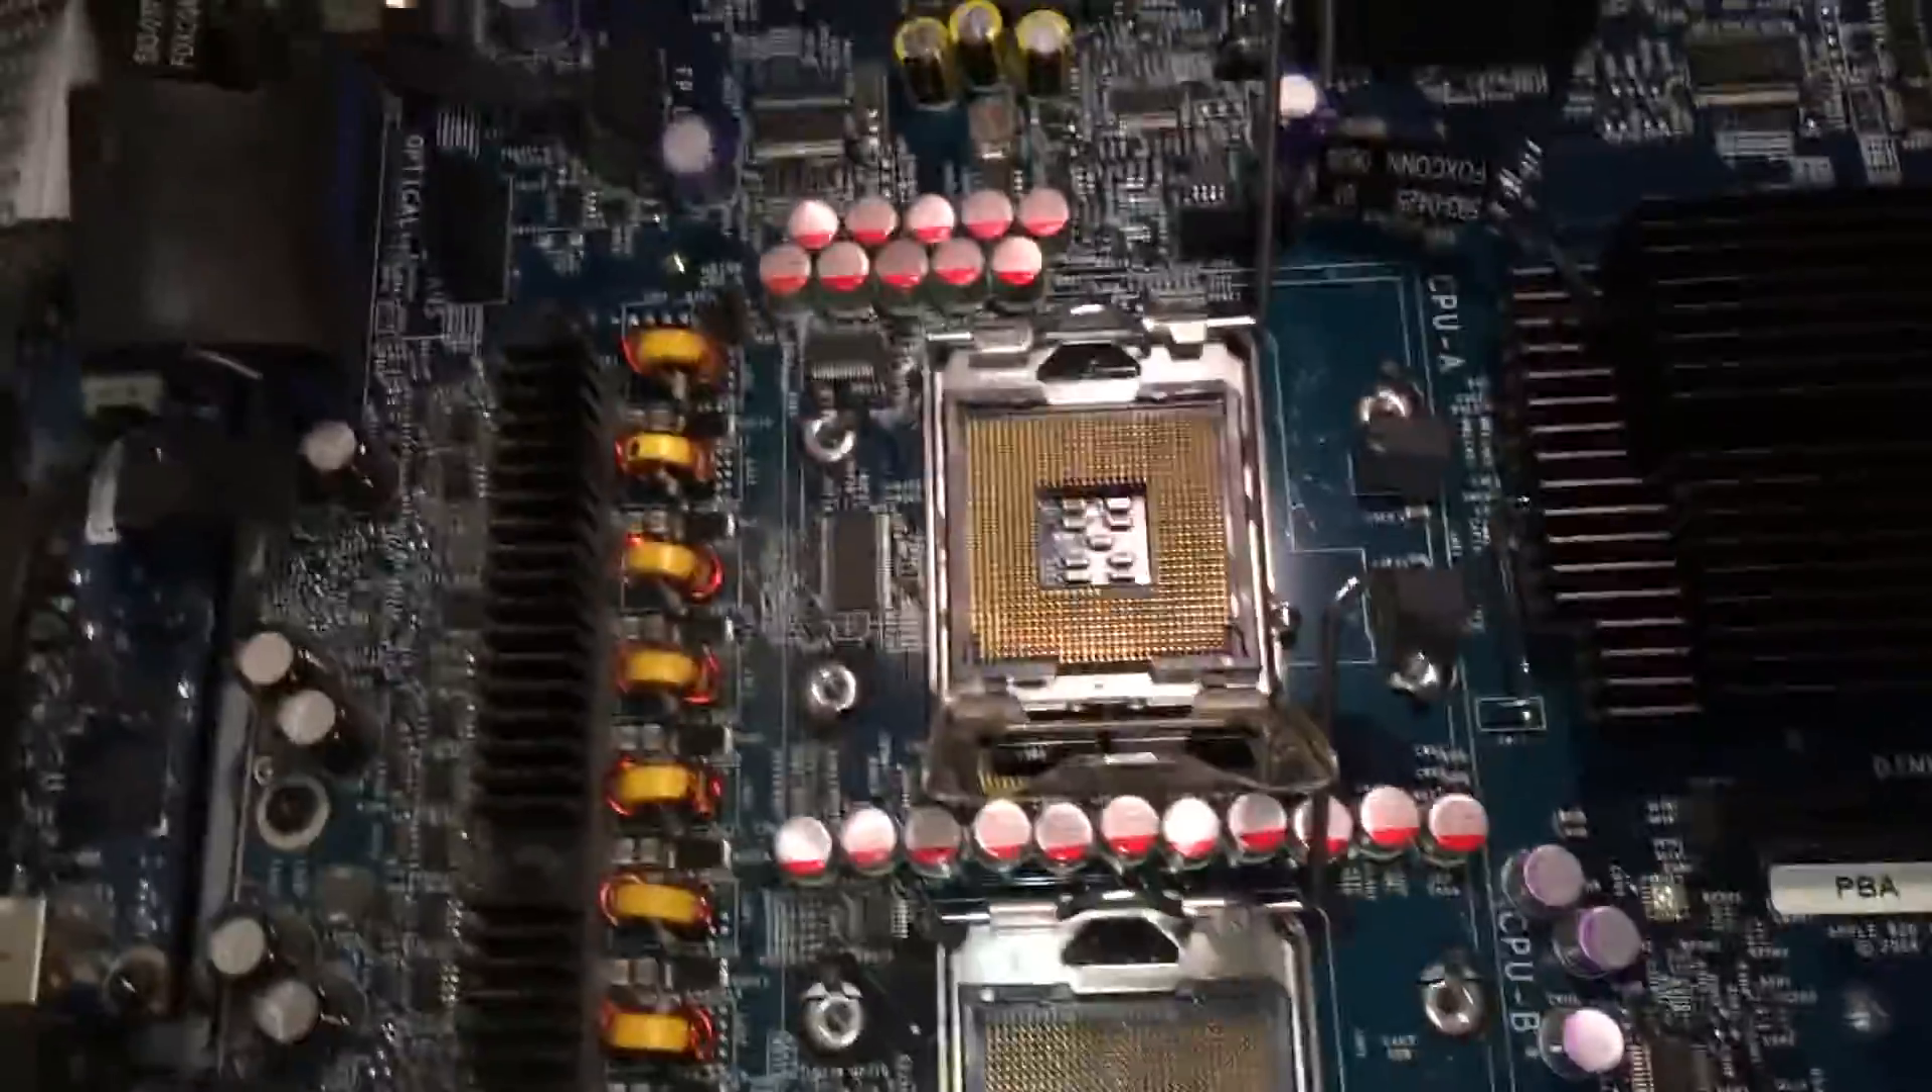All right, so I have just removed the CPUs from the machine and, yeah, the sockets are both open and ready for new CPUs to be installed.